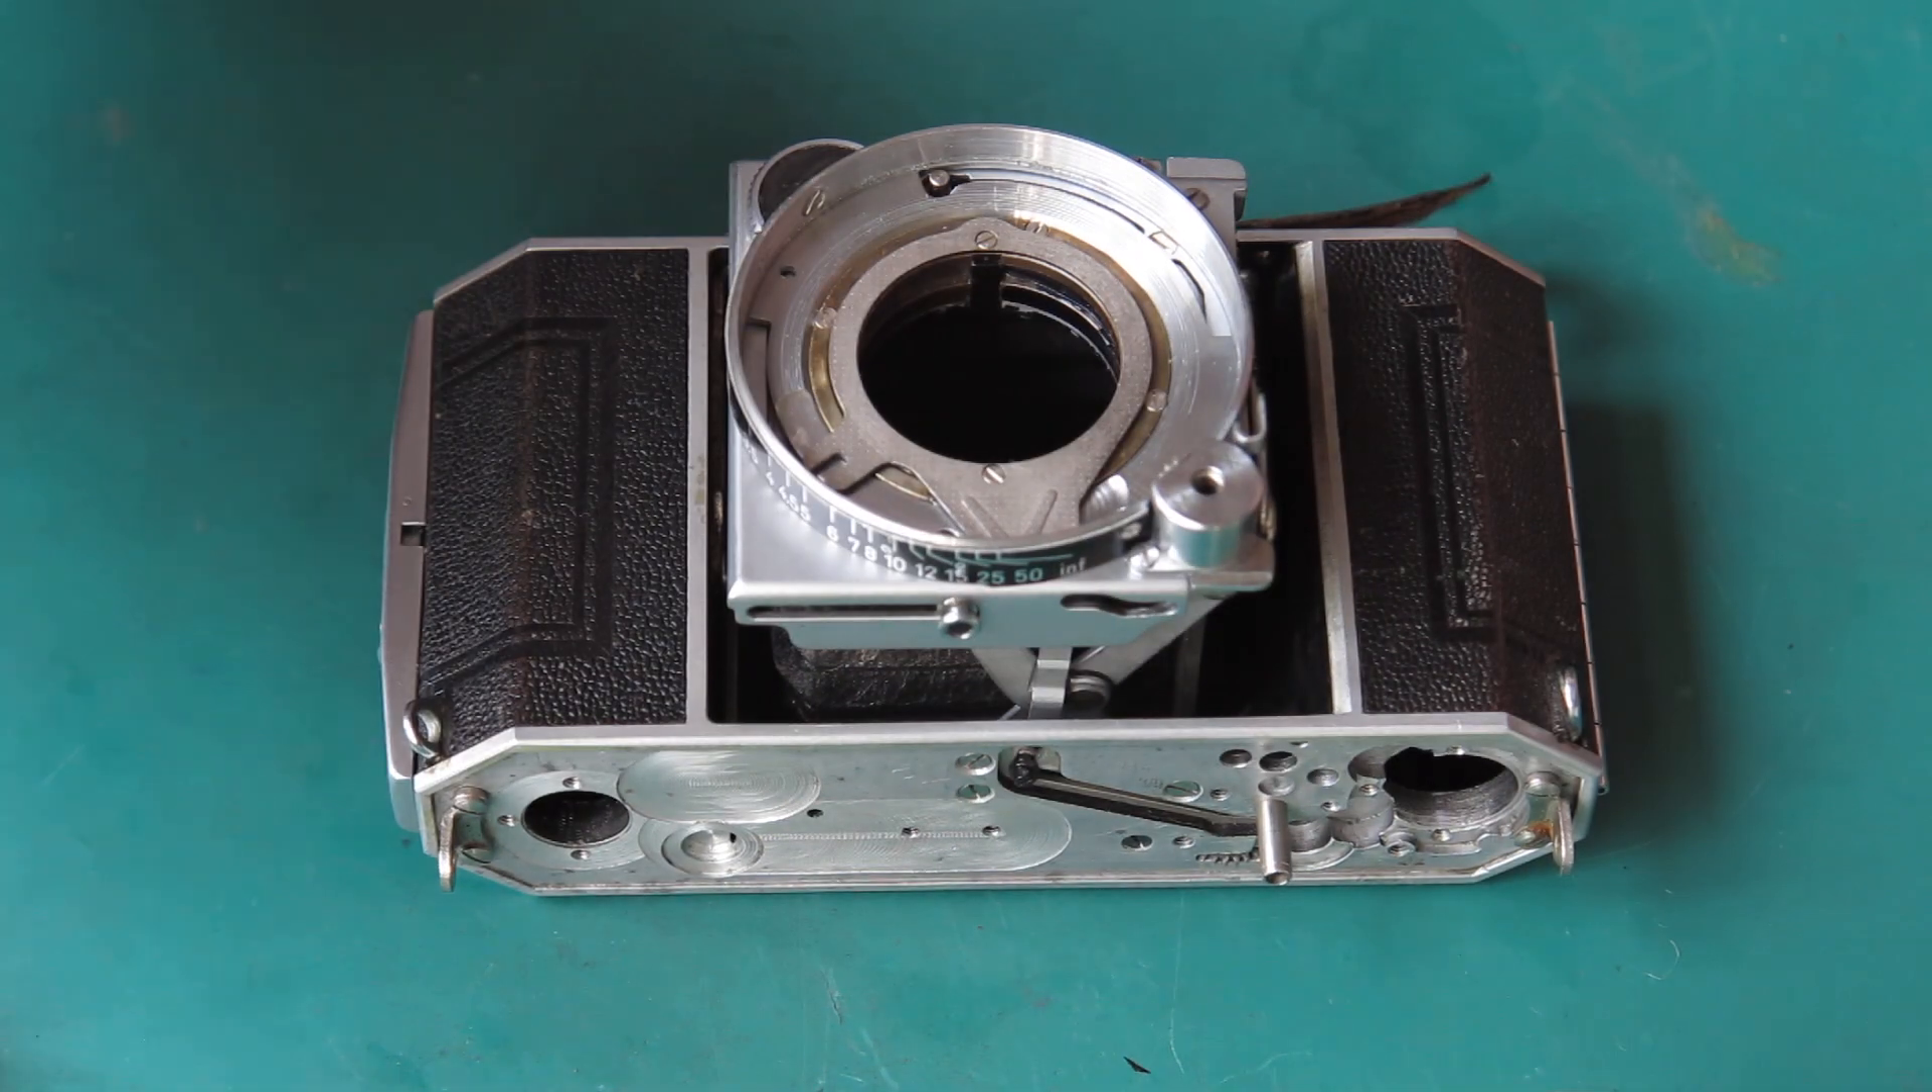That's our focus mechanism all in position and really I could put the door on at this point.